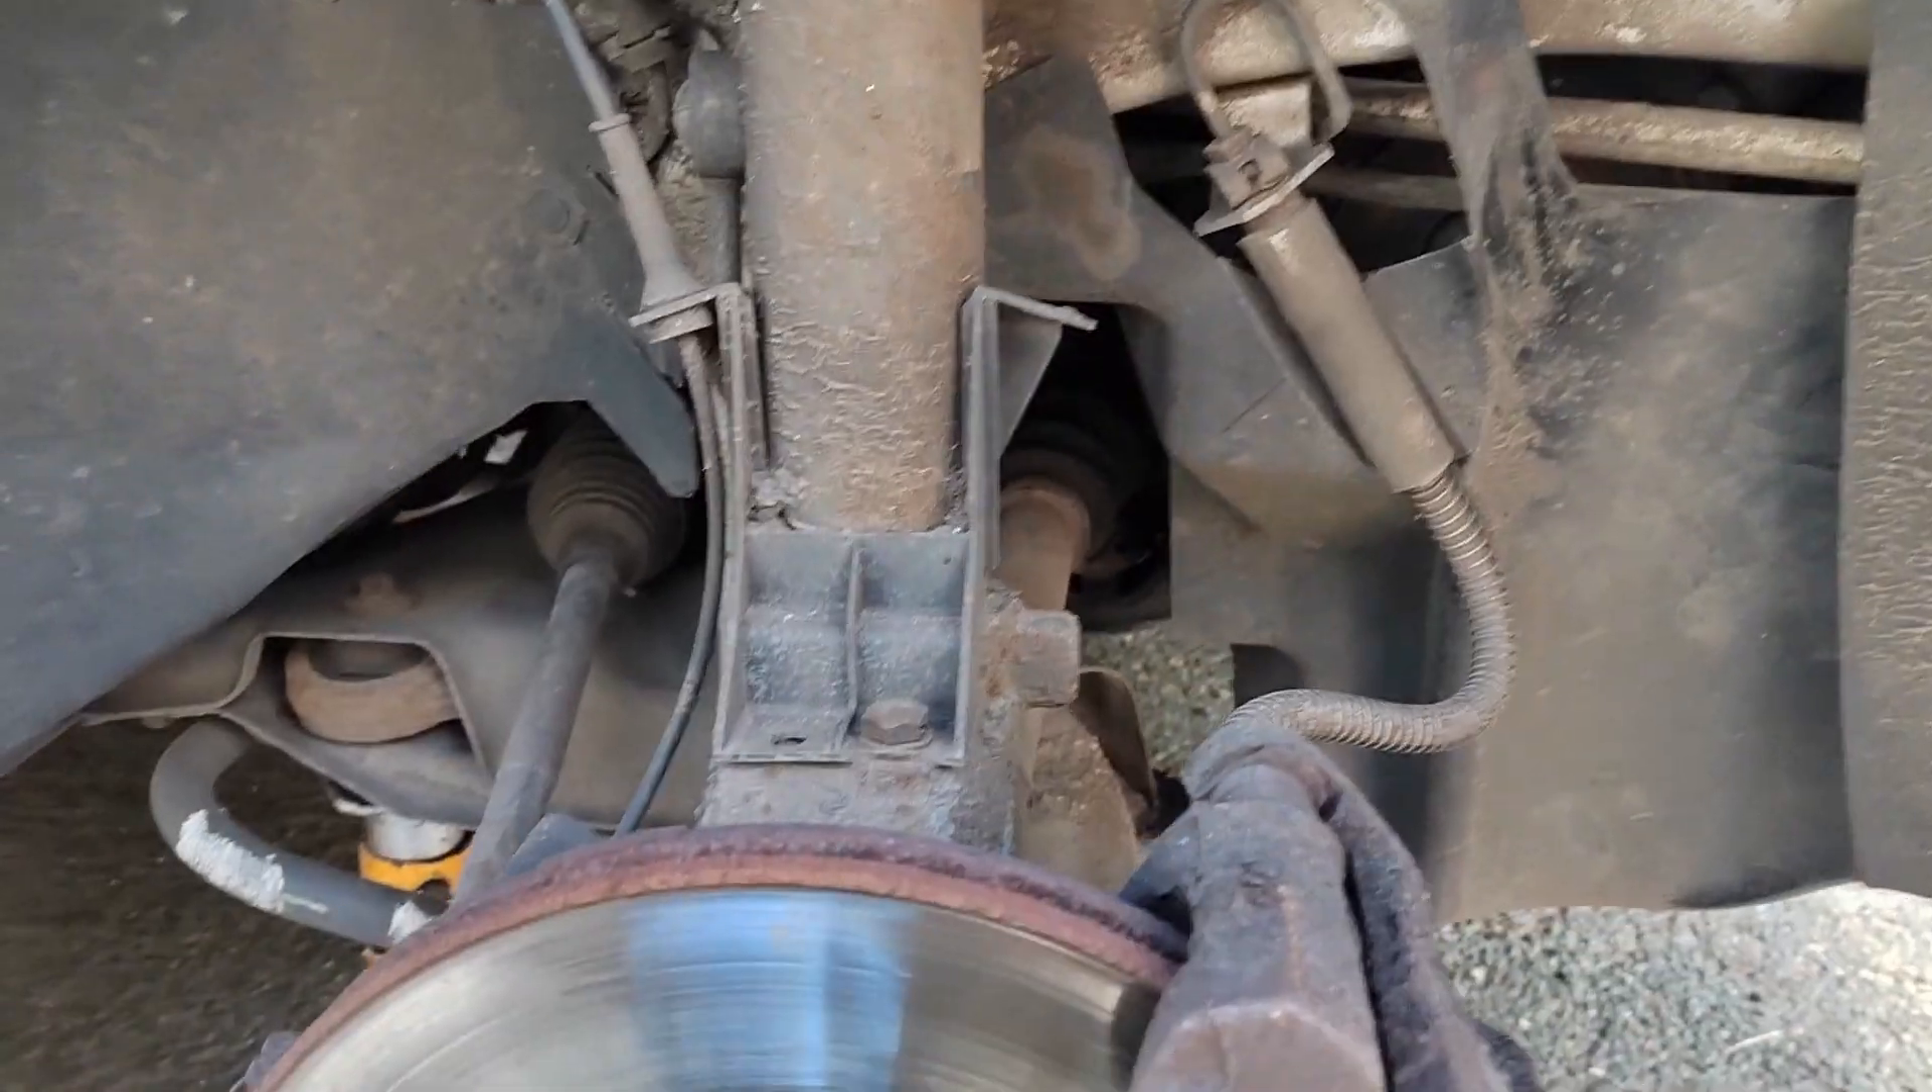We've got the wheel off already.